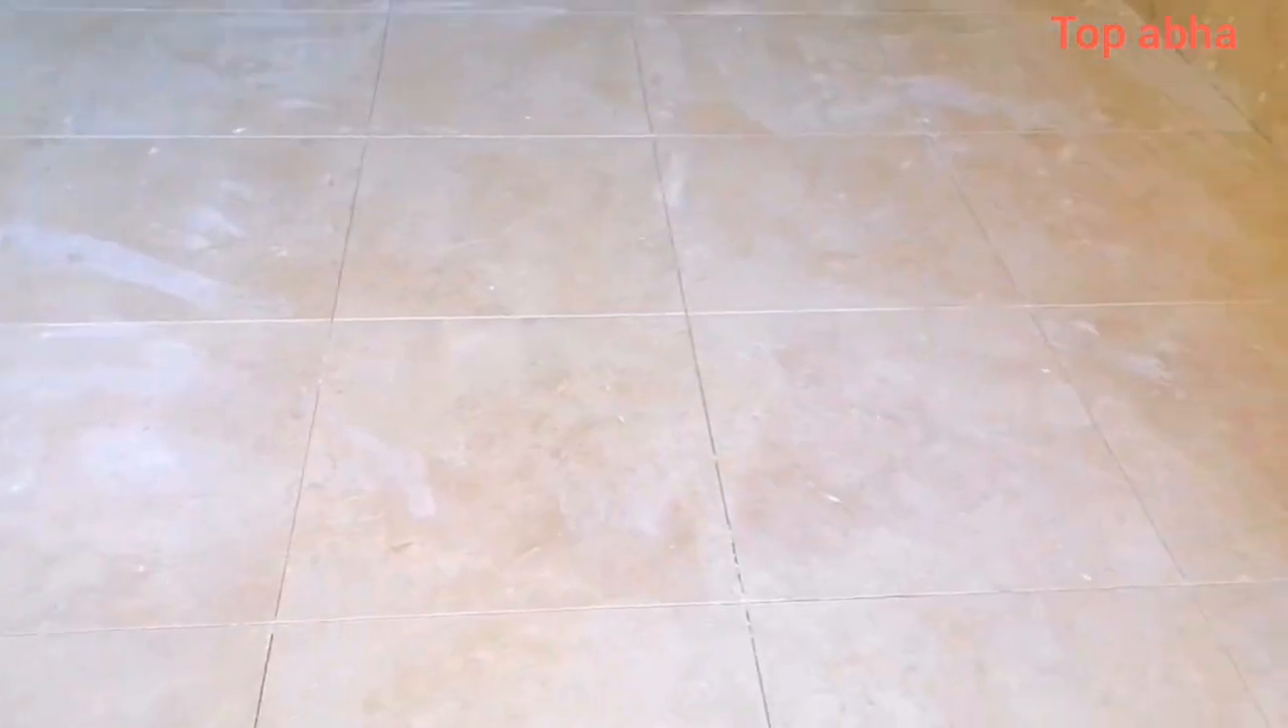तो यह लग चुका है हमारा दो सेंटी वाला रुखाम।